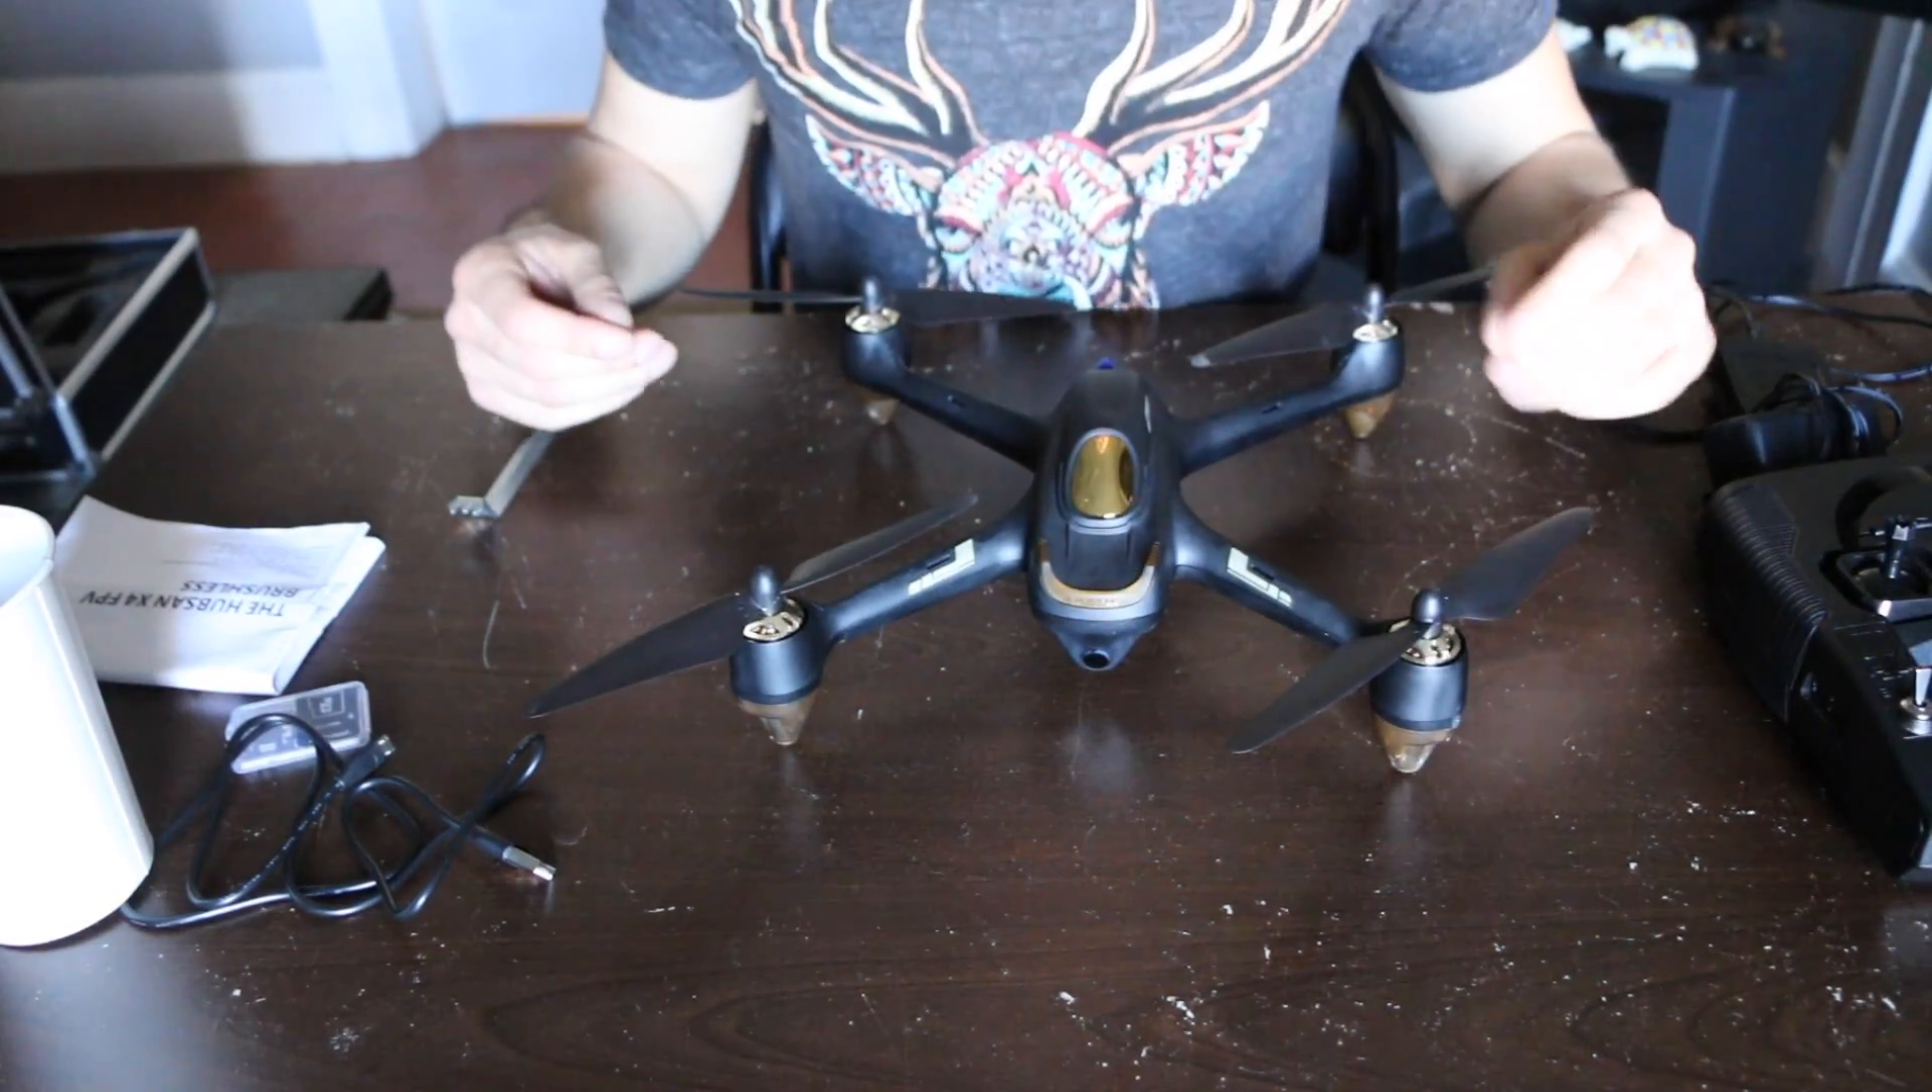And there we go. We have the various propellers on.